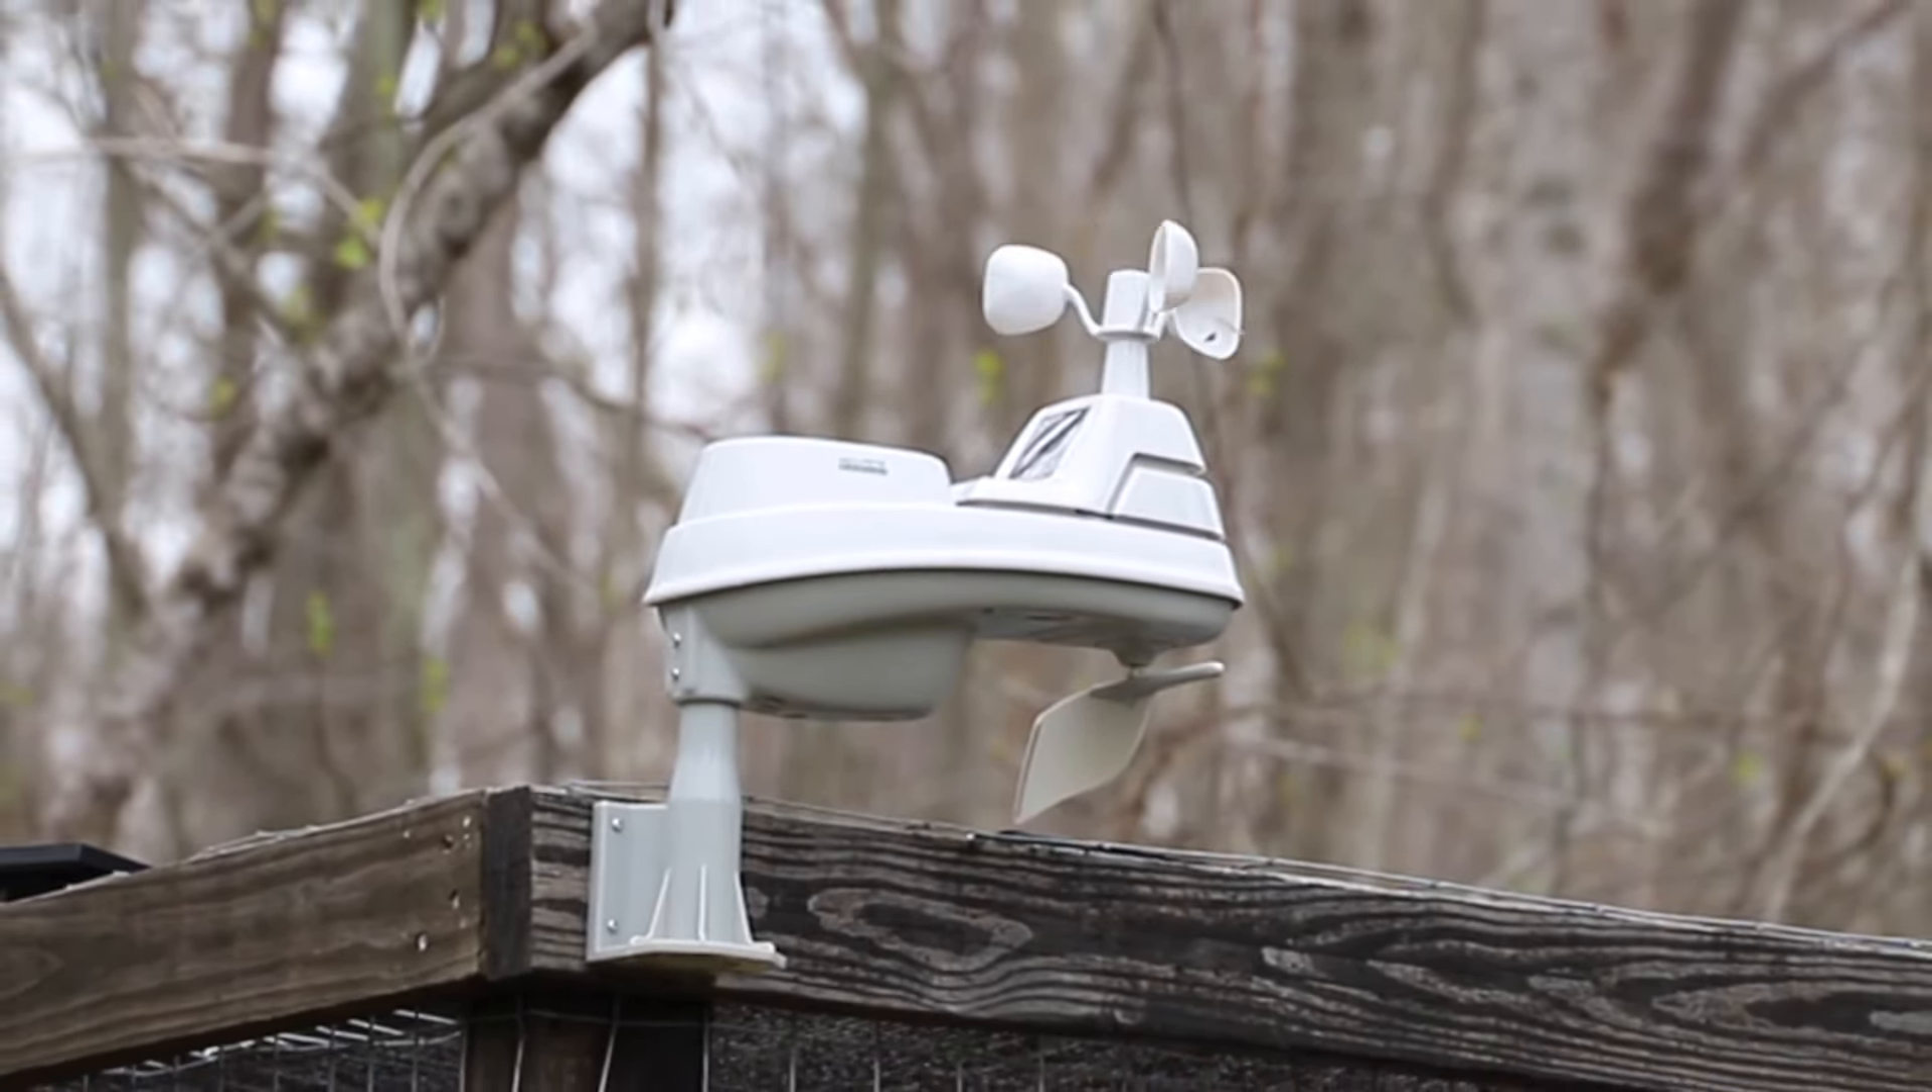We have the weather station sensor mounted up on our chicken coop run.